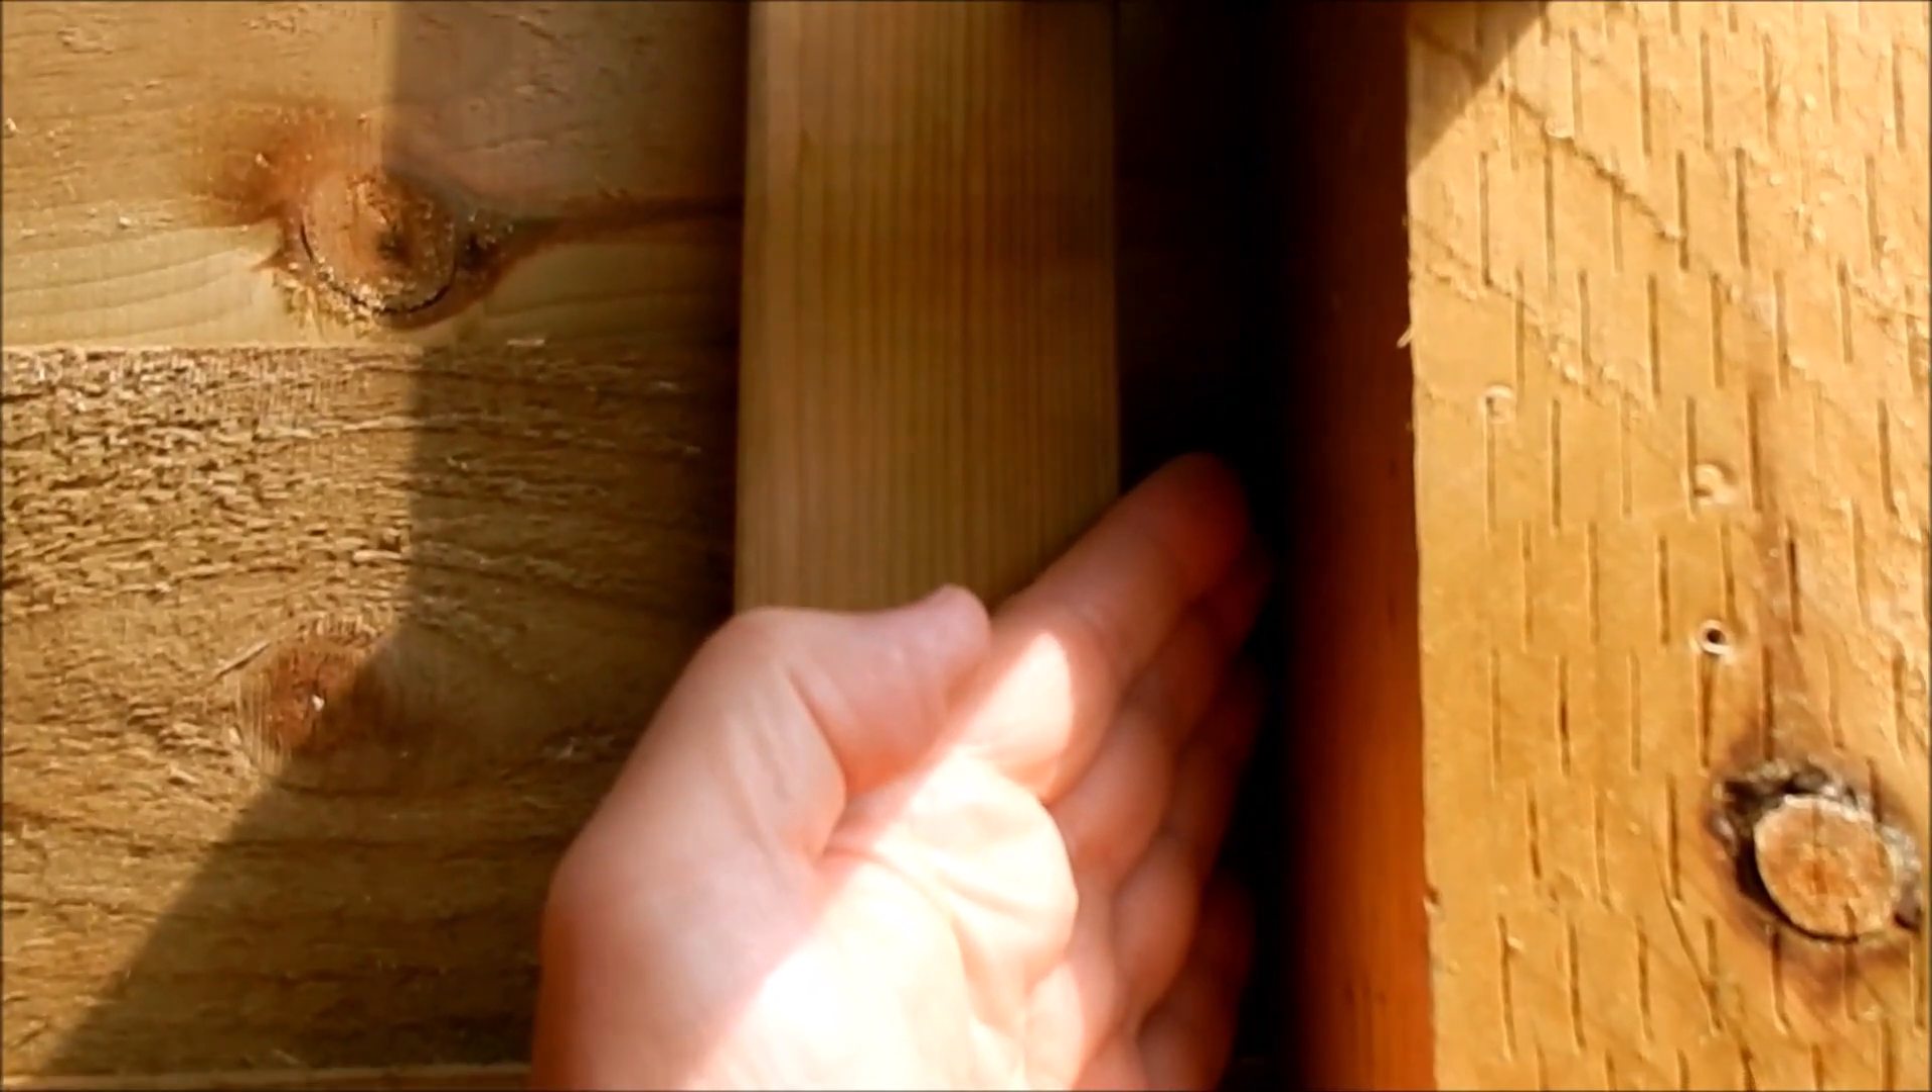Now the upright is an inch away from the fence post which is silly. That was far more than I needed. I could get away with just a few millimetres in there.